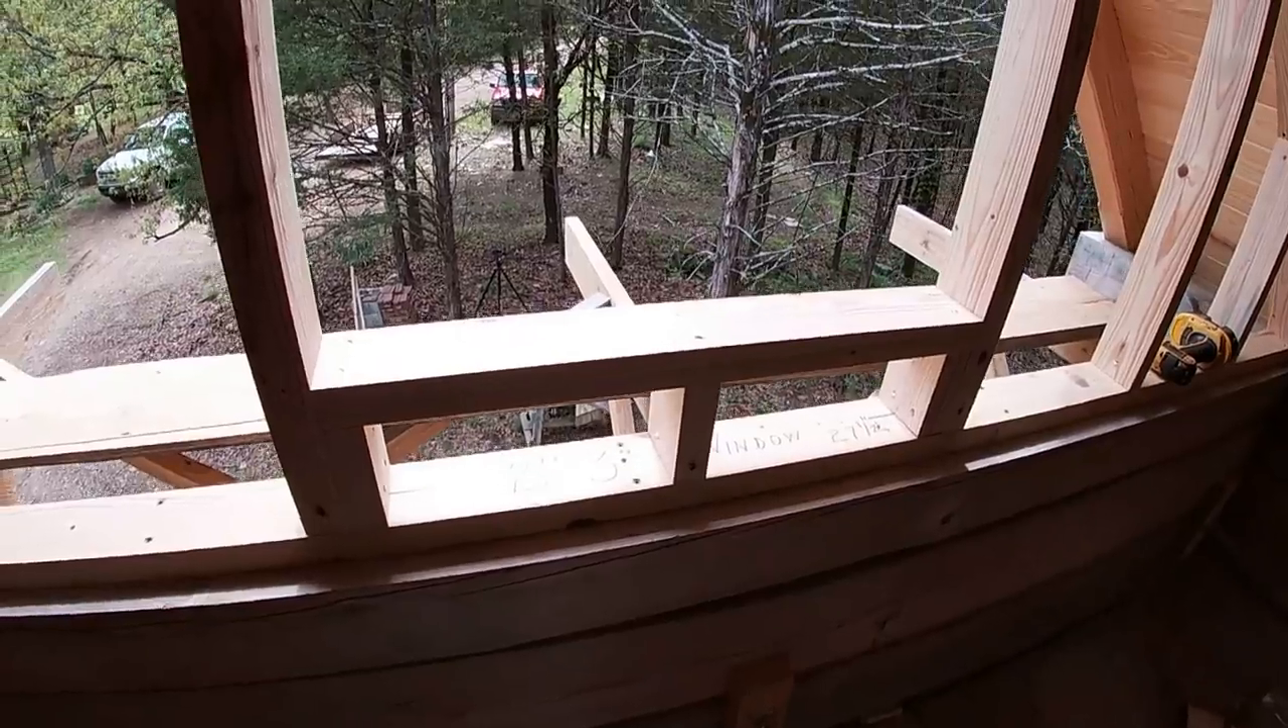I've got the bottom part of the window framed.